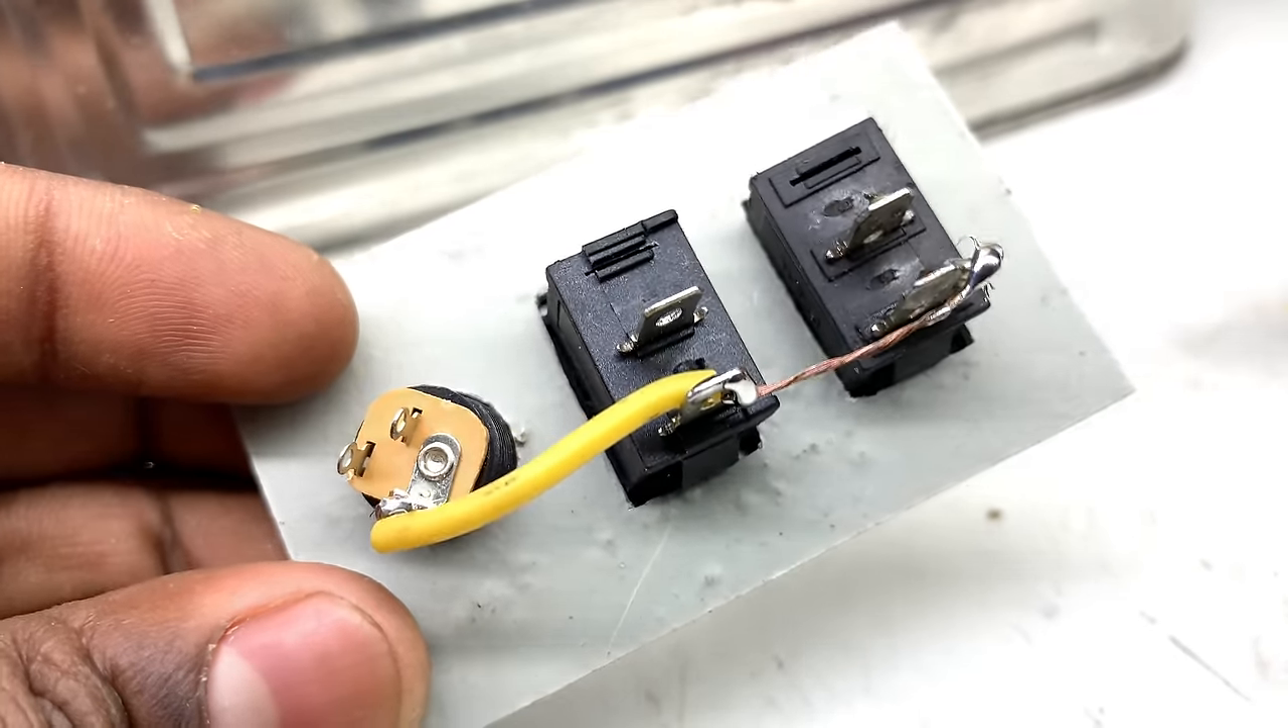मैंने DC socket के plus को दोनों switch के एक एक पीन से connect कर दिया है।